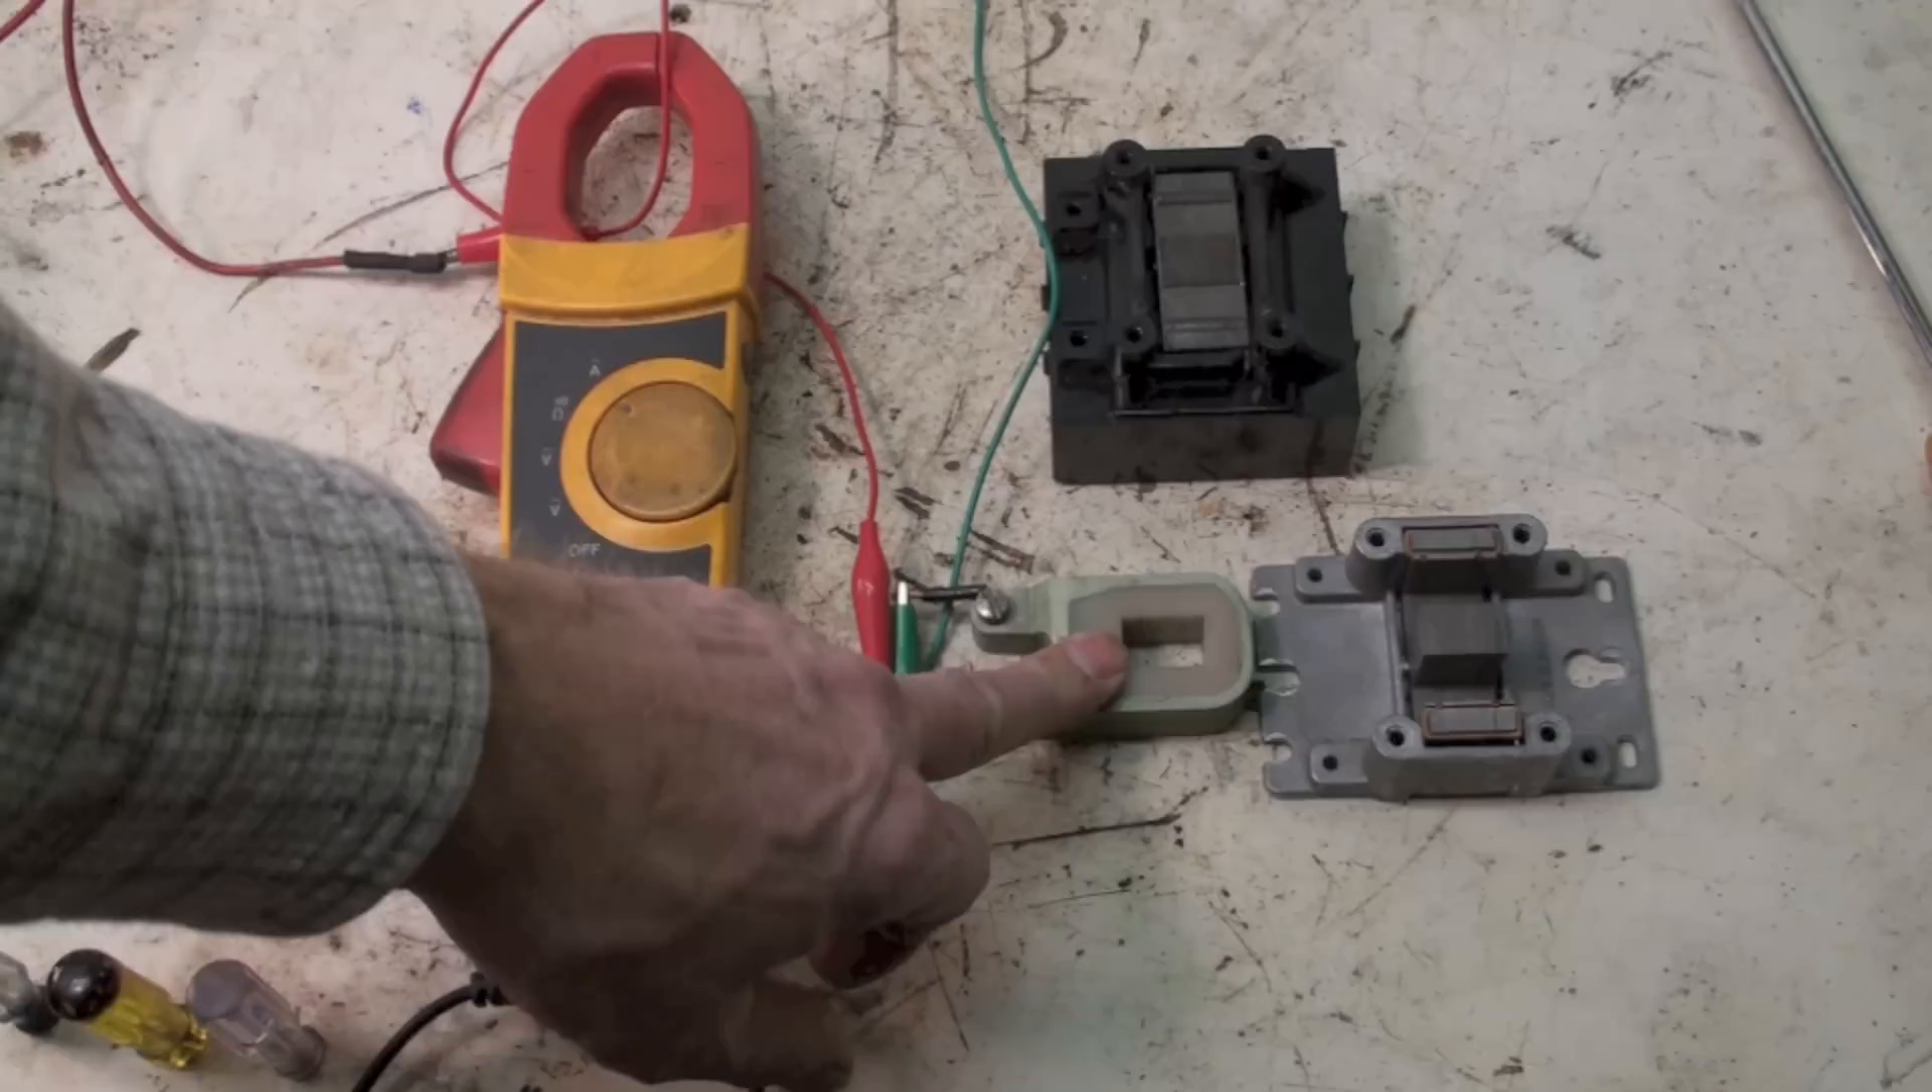Okay now I have taken the core completely or the coil completely off the core.